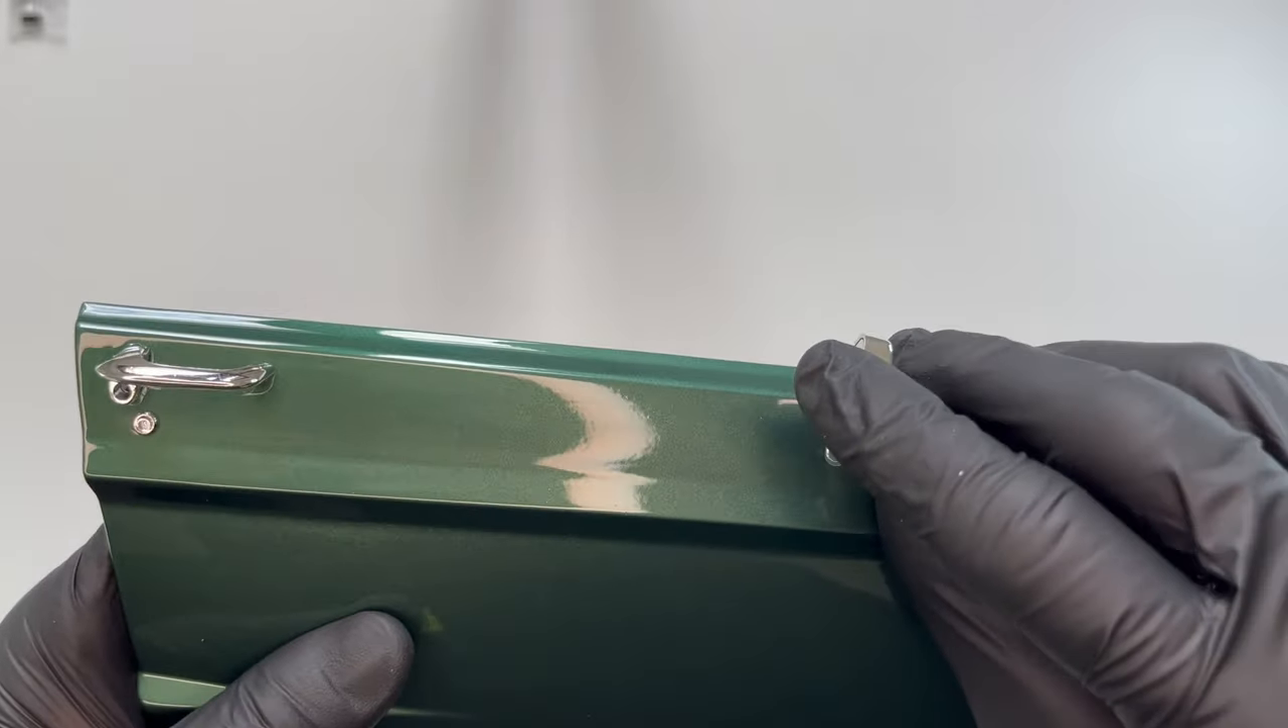Quindi la maniglia è stata montata è fissa alla portiera.